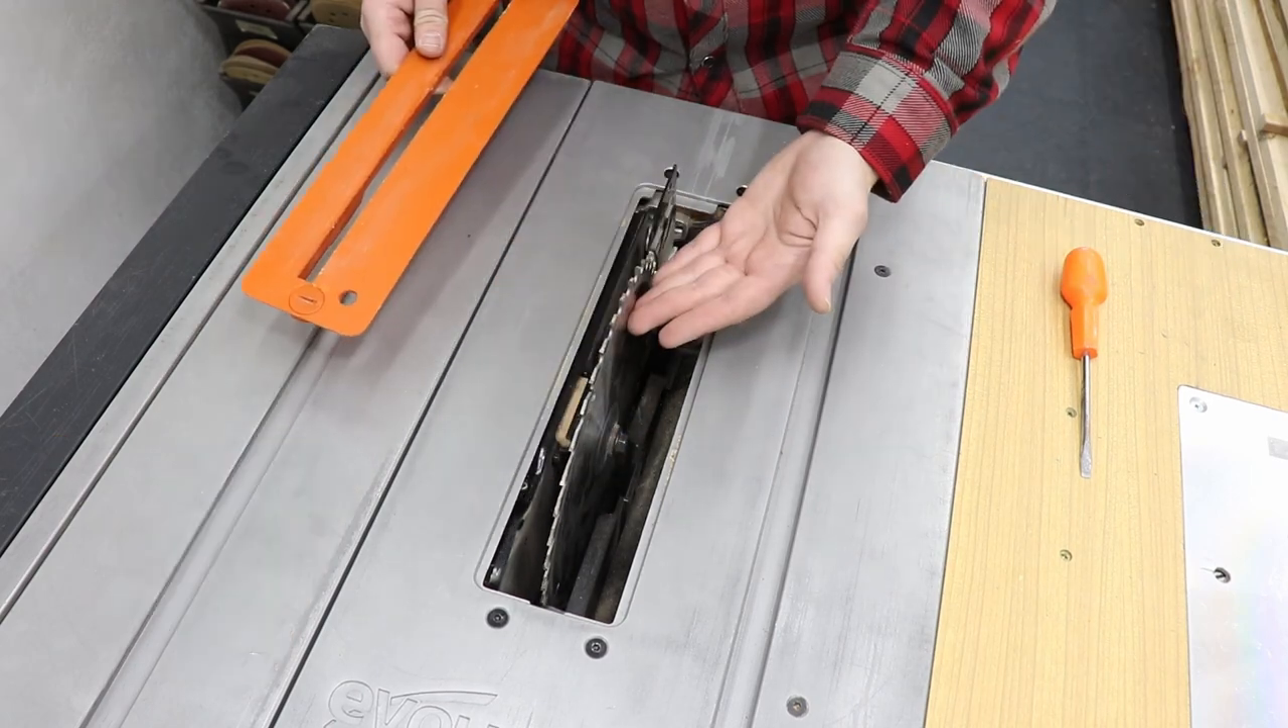And with the blade back on, we need to put back the clearance plate.